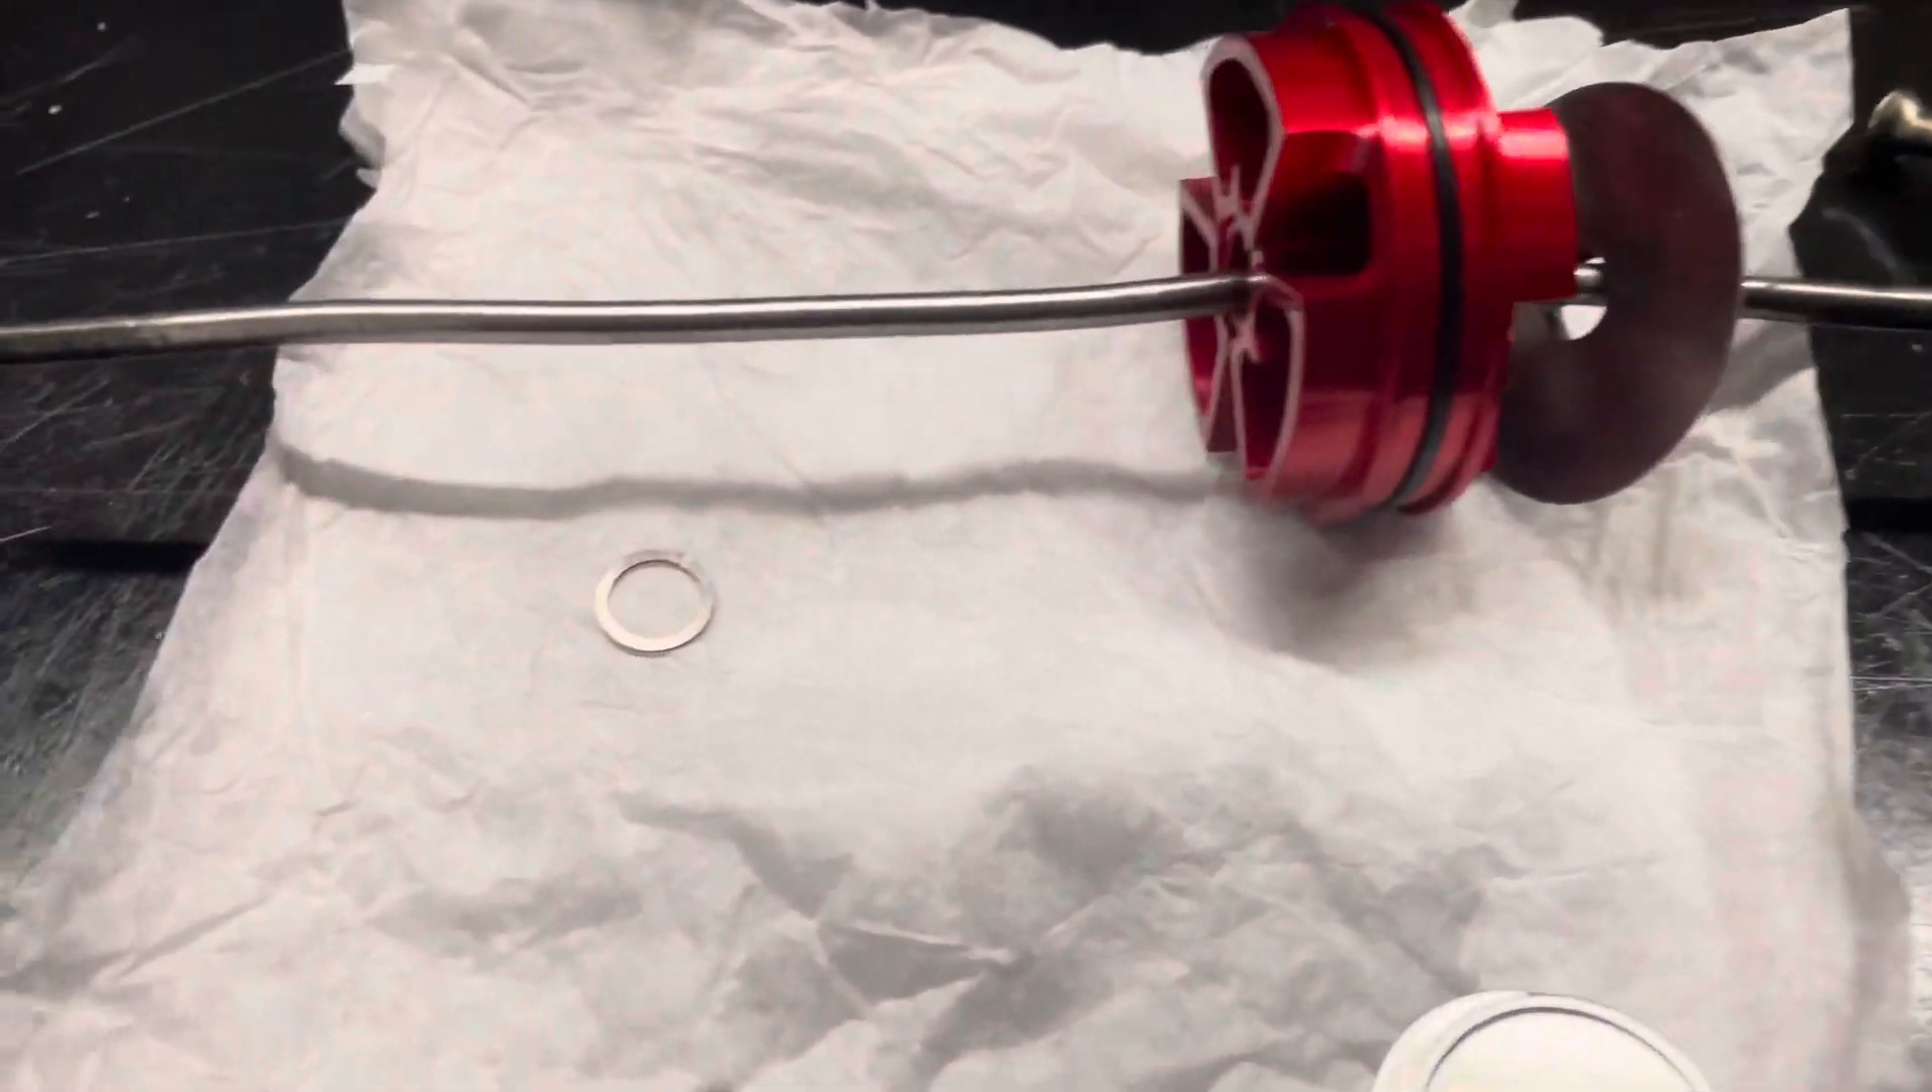The rebound shim stack and JBI suspension mid -valve piston has been slid onto our shim hanger tool.